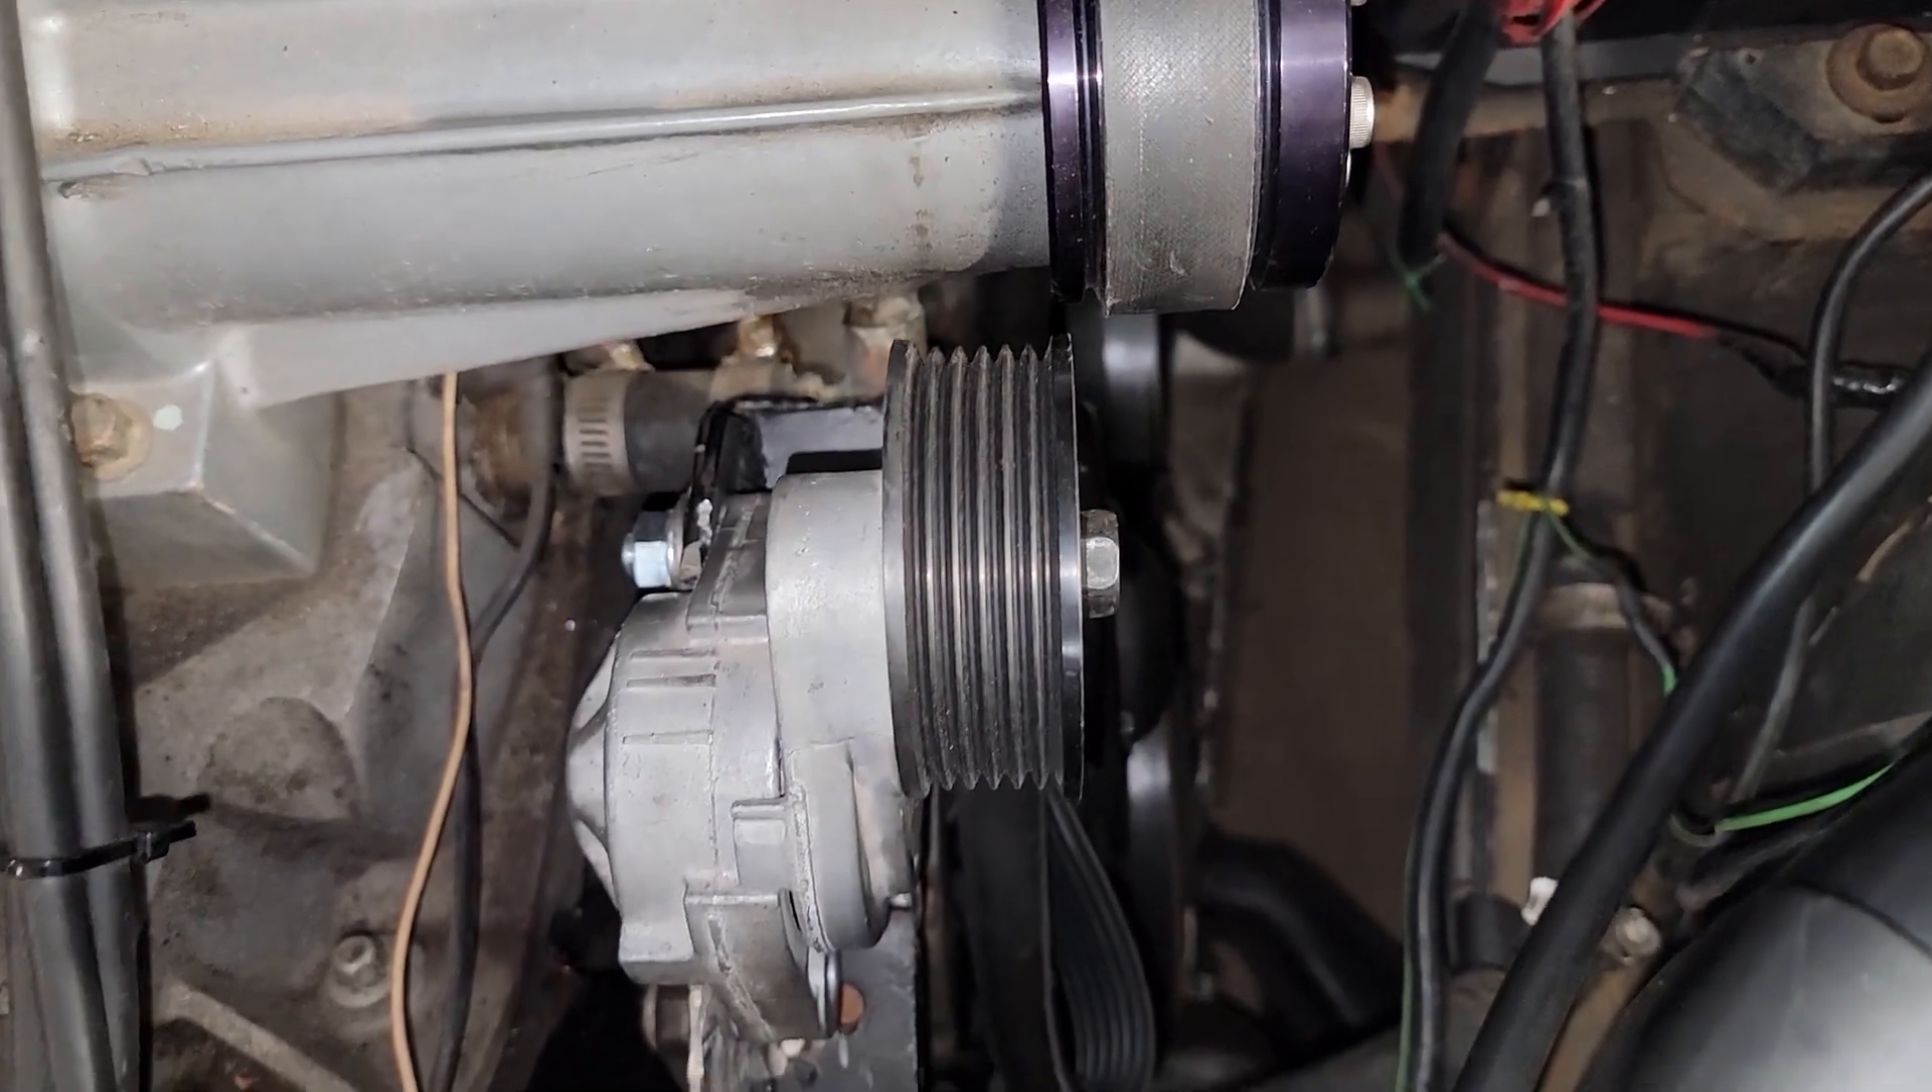Well that's not going to work here's our trial fitting and as you can see the pulley is too close to the supercharger snout so if I flex it to put the belt on it's definitely going to hit.